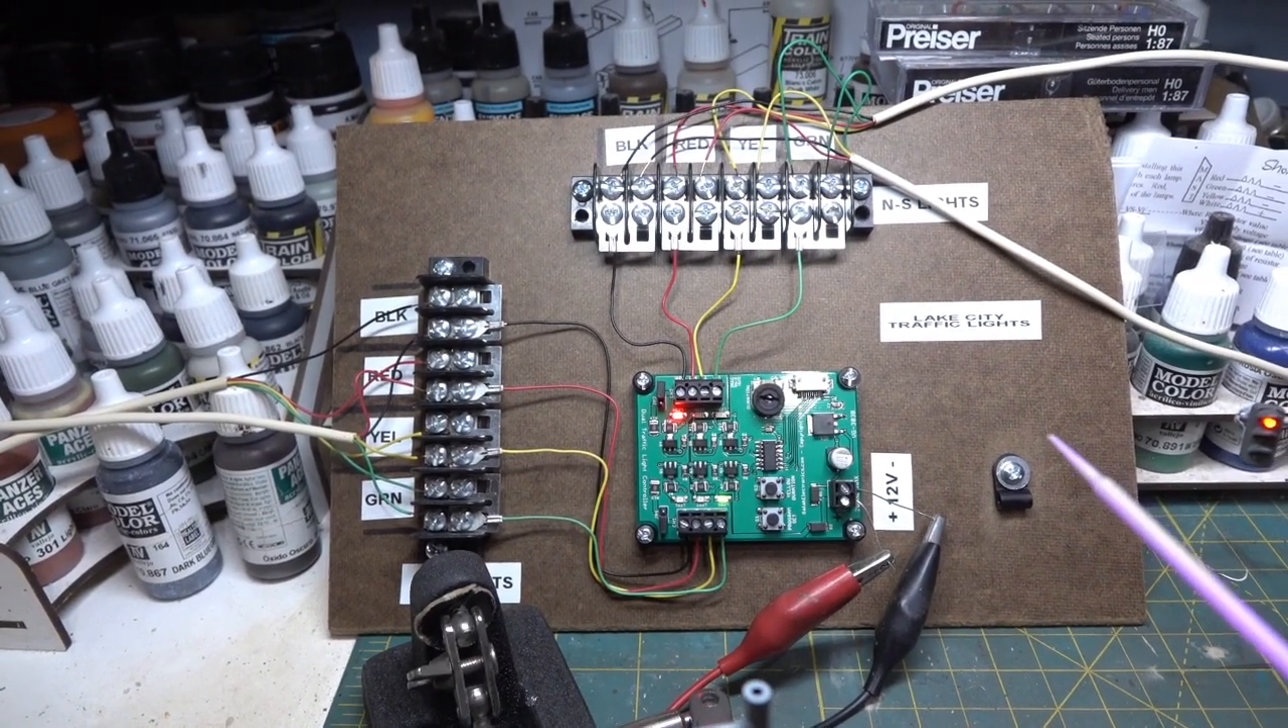So you got I got the board mounted here I put on a piece of masonite.